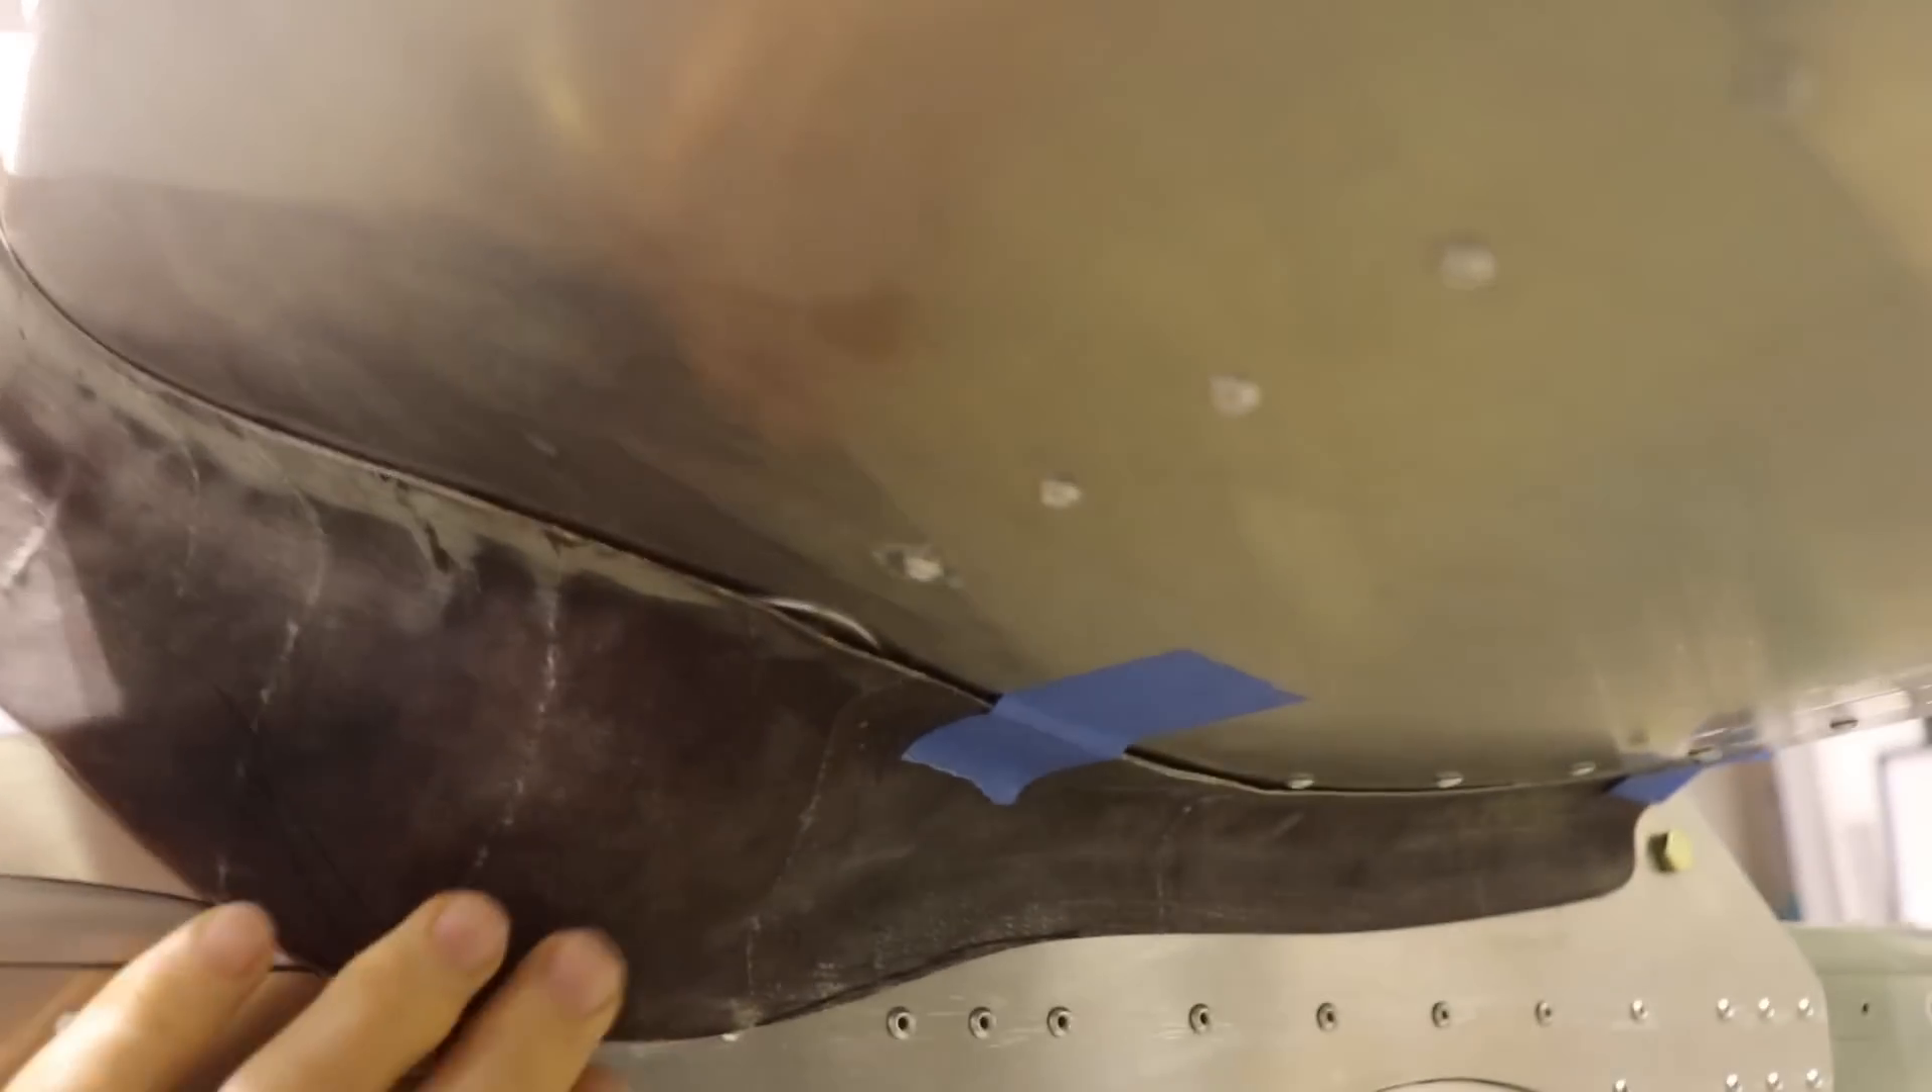All right, you can see here I have this left side or pilot side fairing trimmed and it's actually just taped in place right now, but you can see how nicely it fits on here.